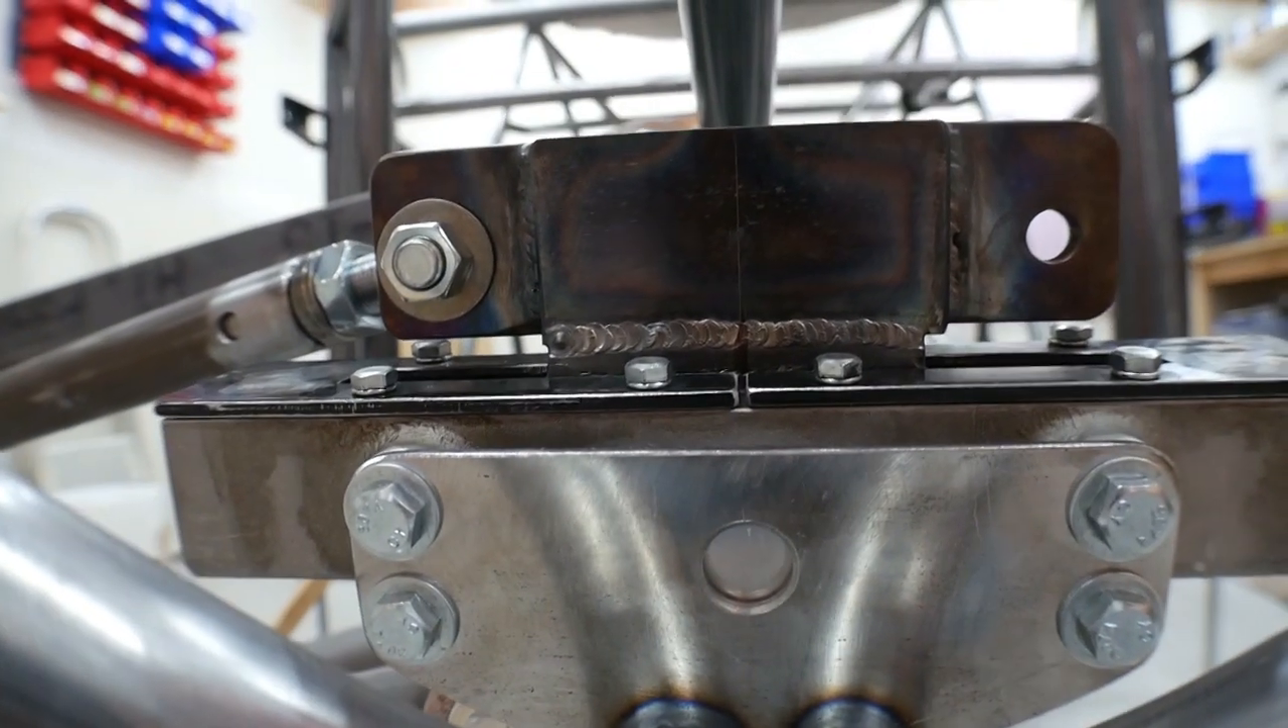All right, now after some cutting, grinding, welding, and all that, I now have my plate welded up here.